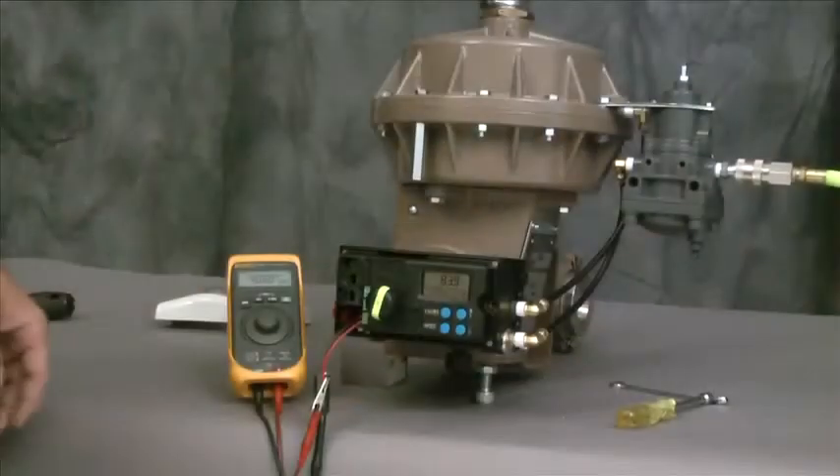Okay, now with our positioner mounted, we've made our electrical connections.